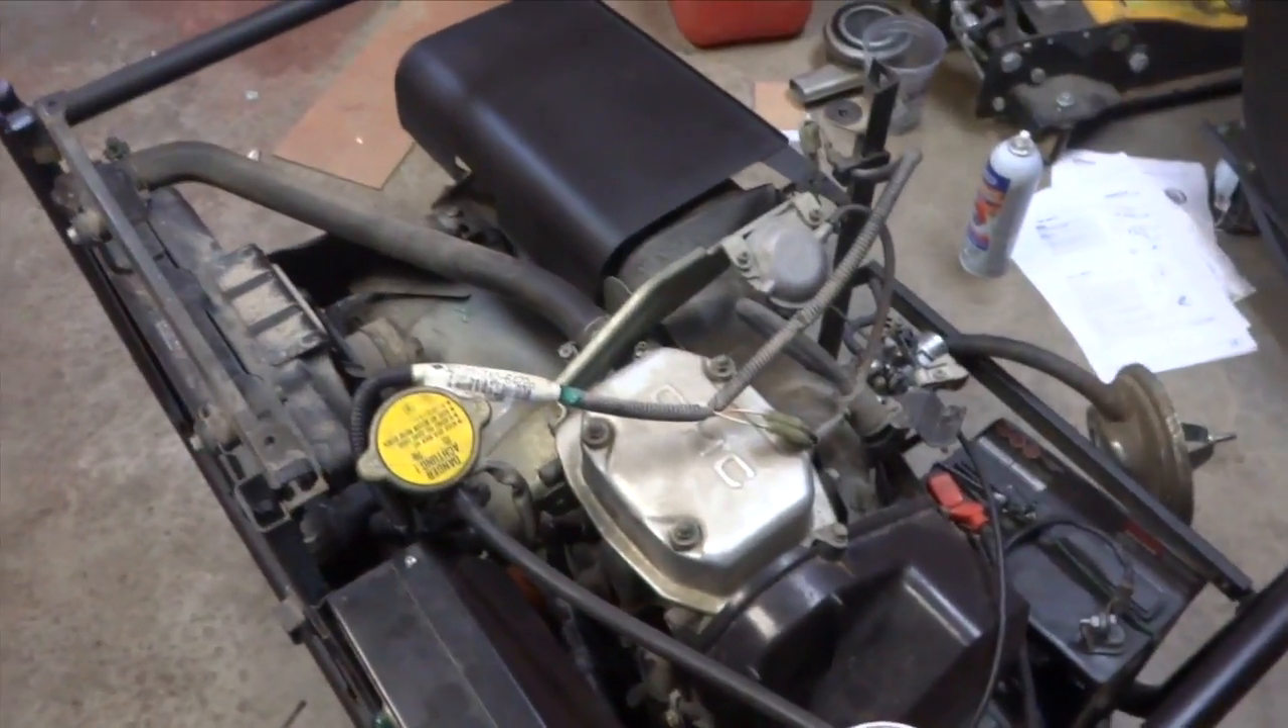So I got most of the top guards and everything else stripped off the generator.